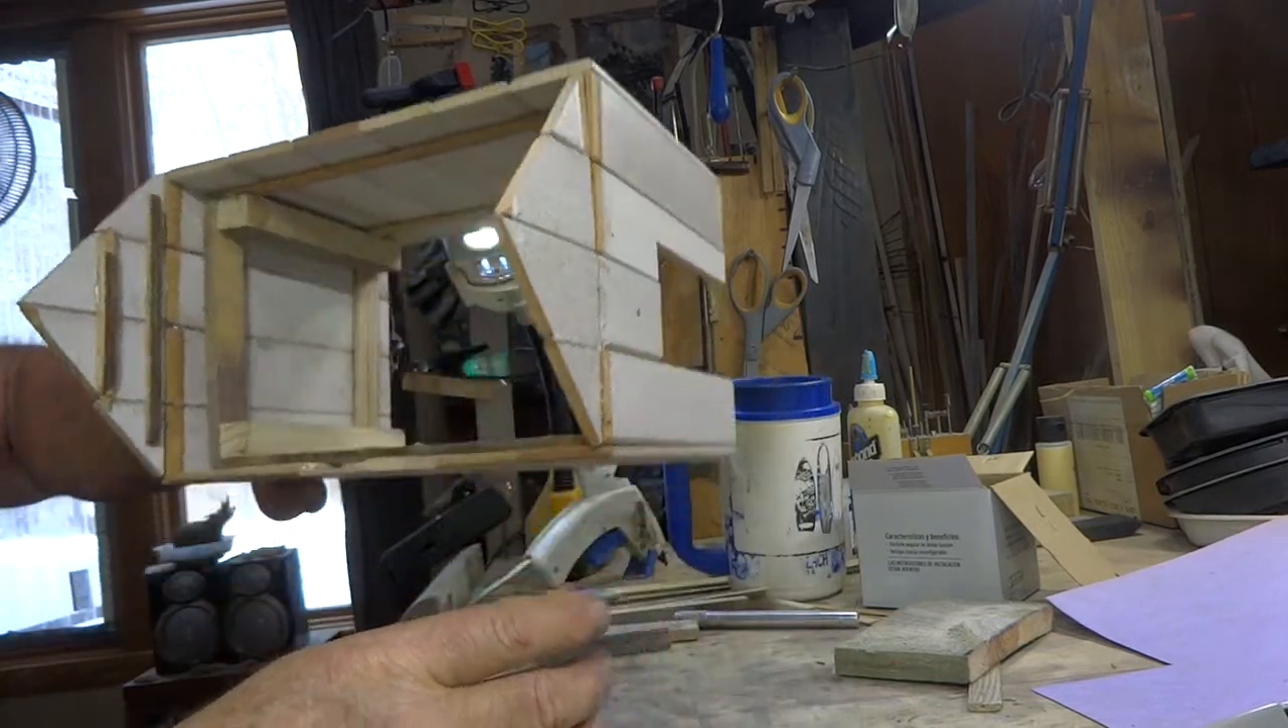I've got the four sides glued together.